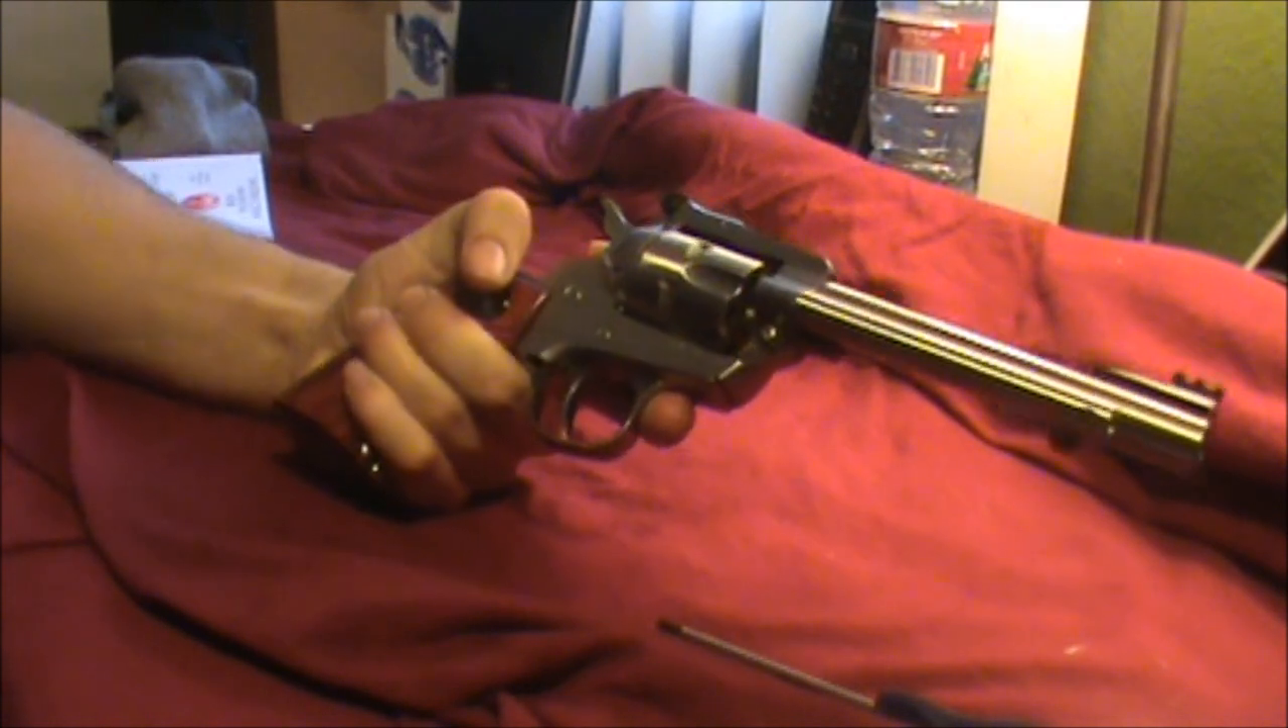Put the cylinder back in. Gun is all finished up, you guys.